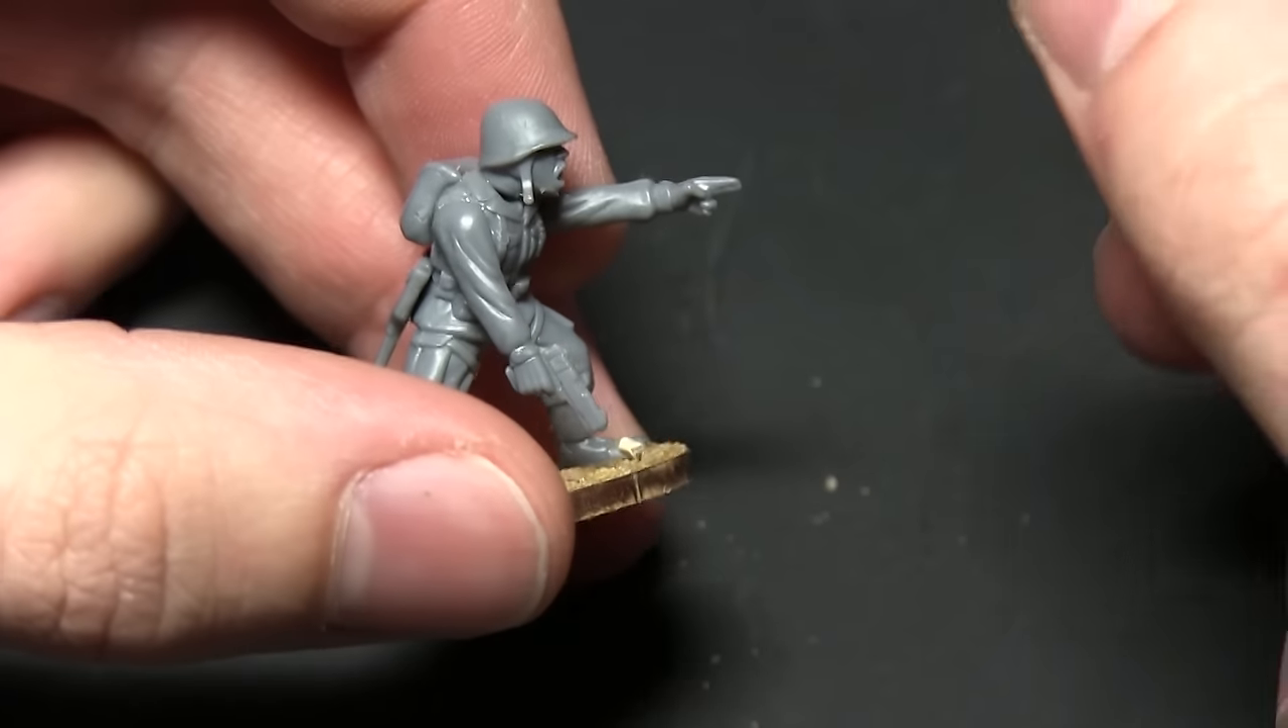You can see here that I've fully assembled the miniature with a helmet and also some equipment on the back there as well.